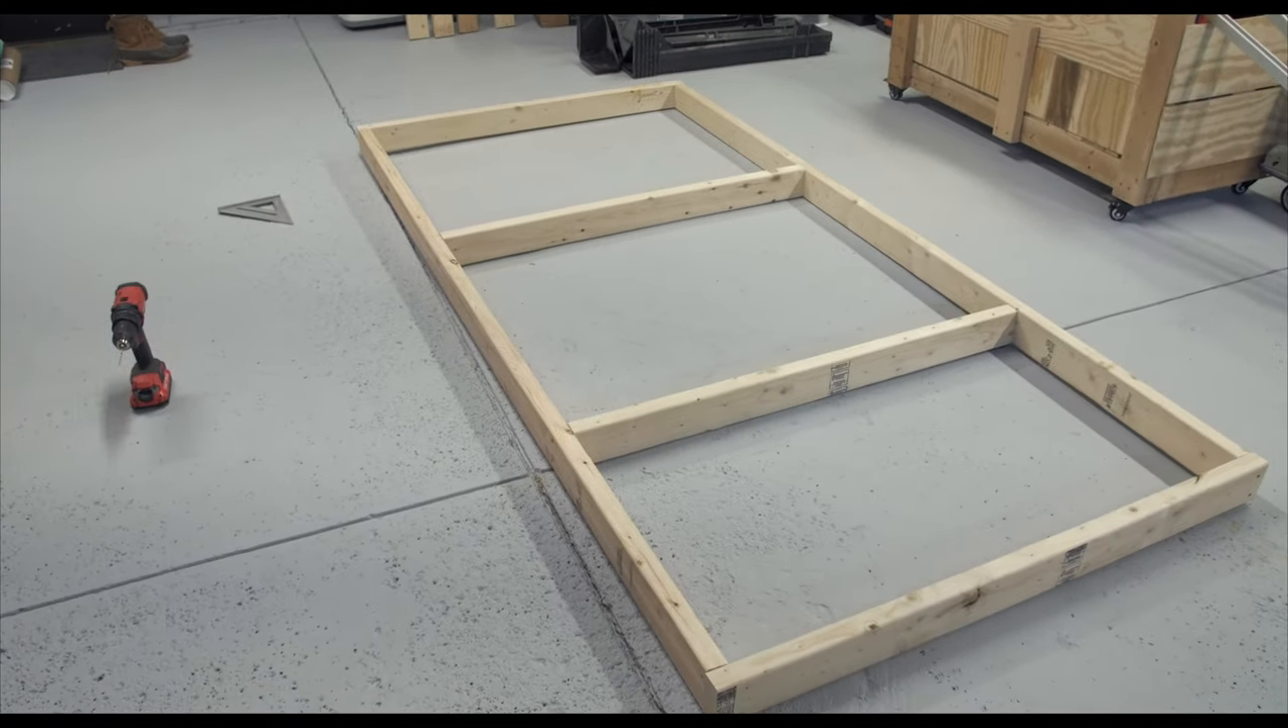Many screws later, just like that, I have the bottom part of the frame.